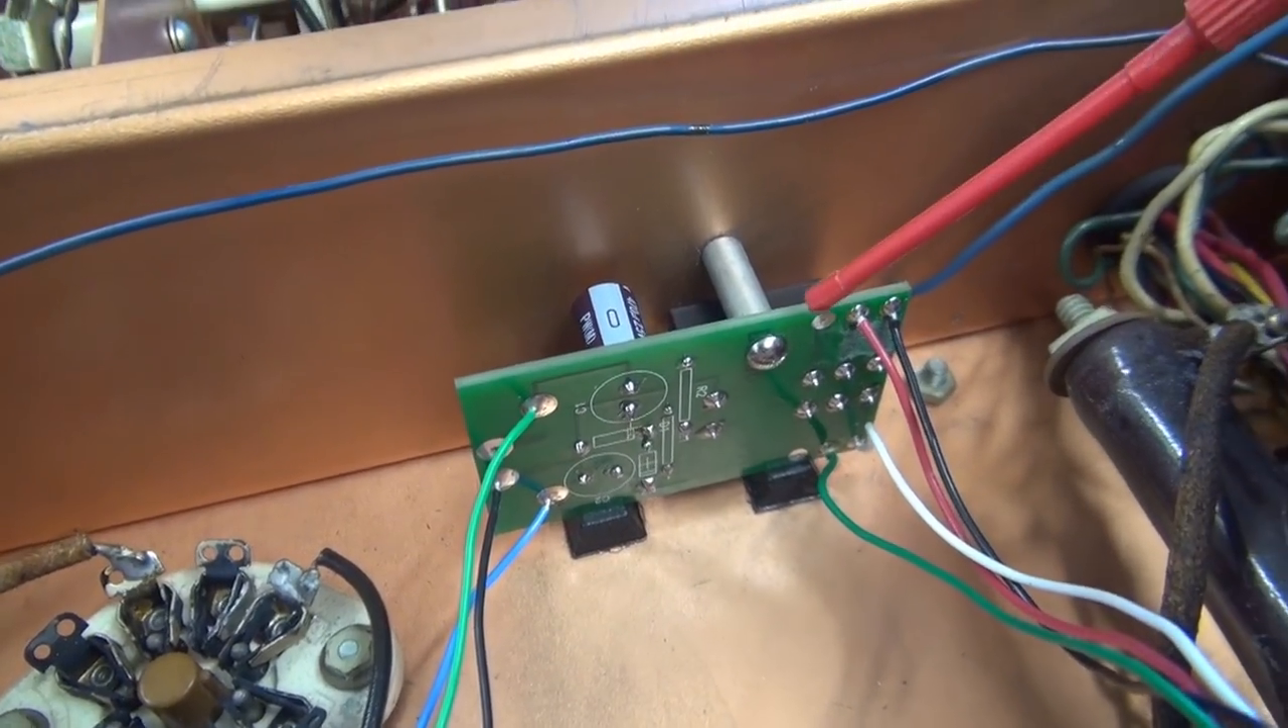Well there is the K1 push to talk module installed in the DX100.